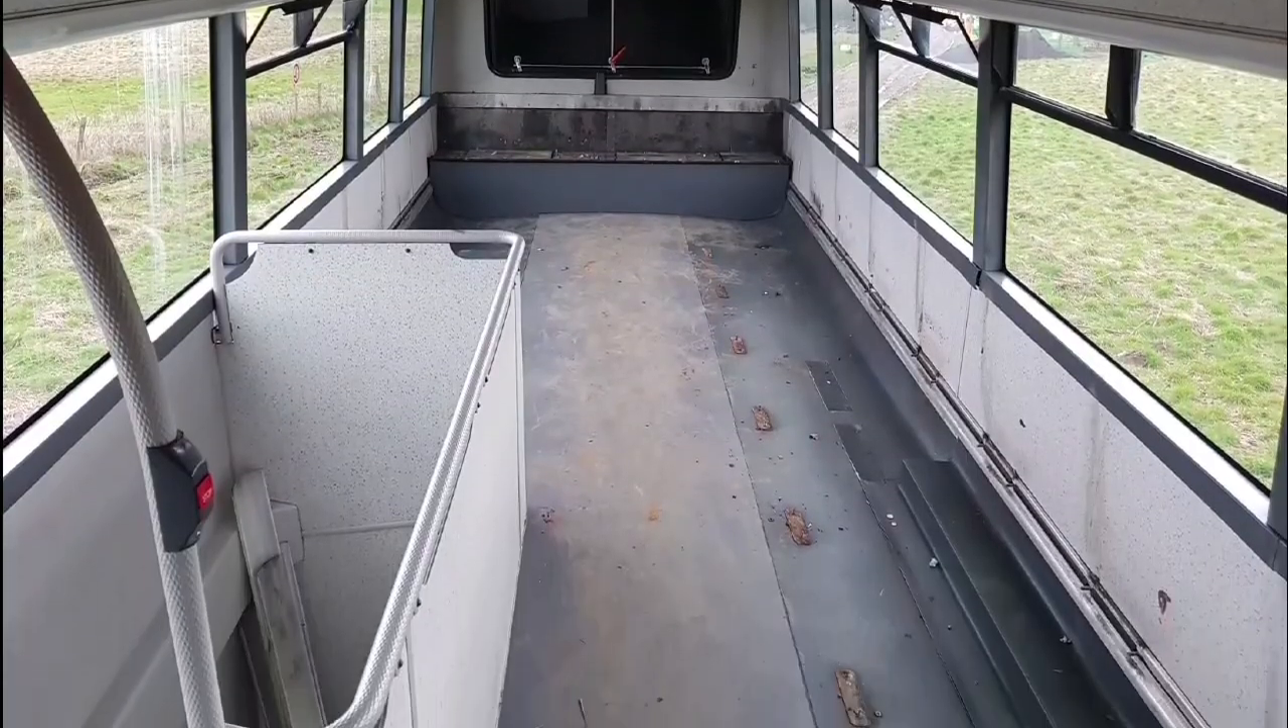All the seats and all the ironworks out now.